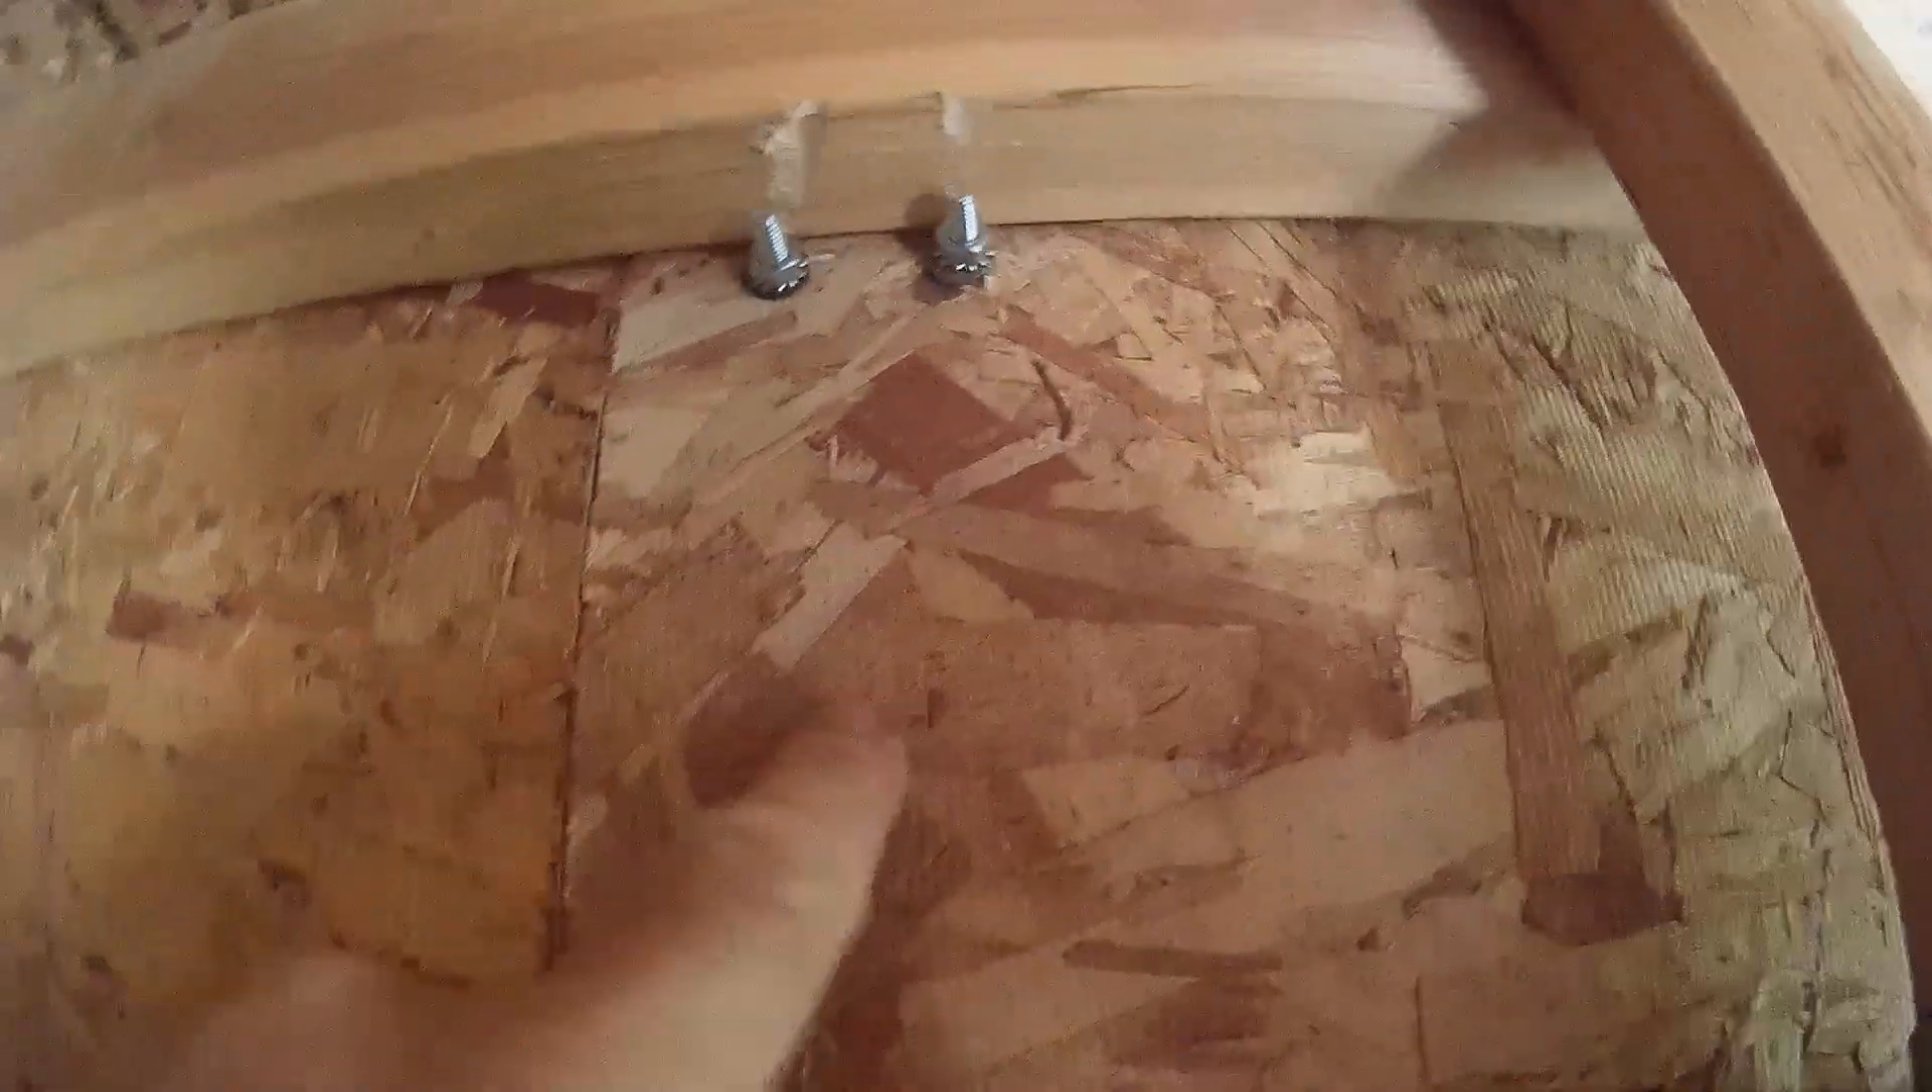Alright I have the first bolts and the nuts on them.